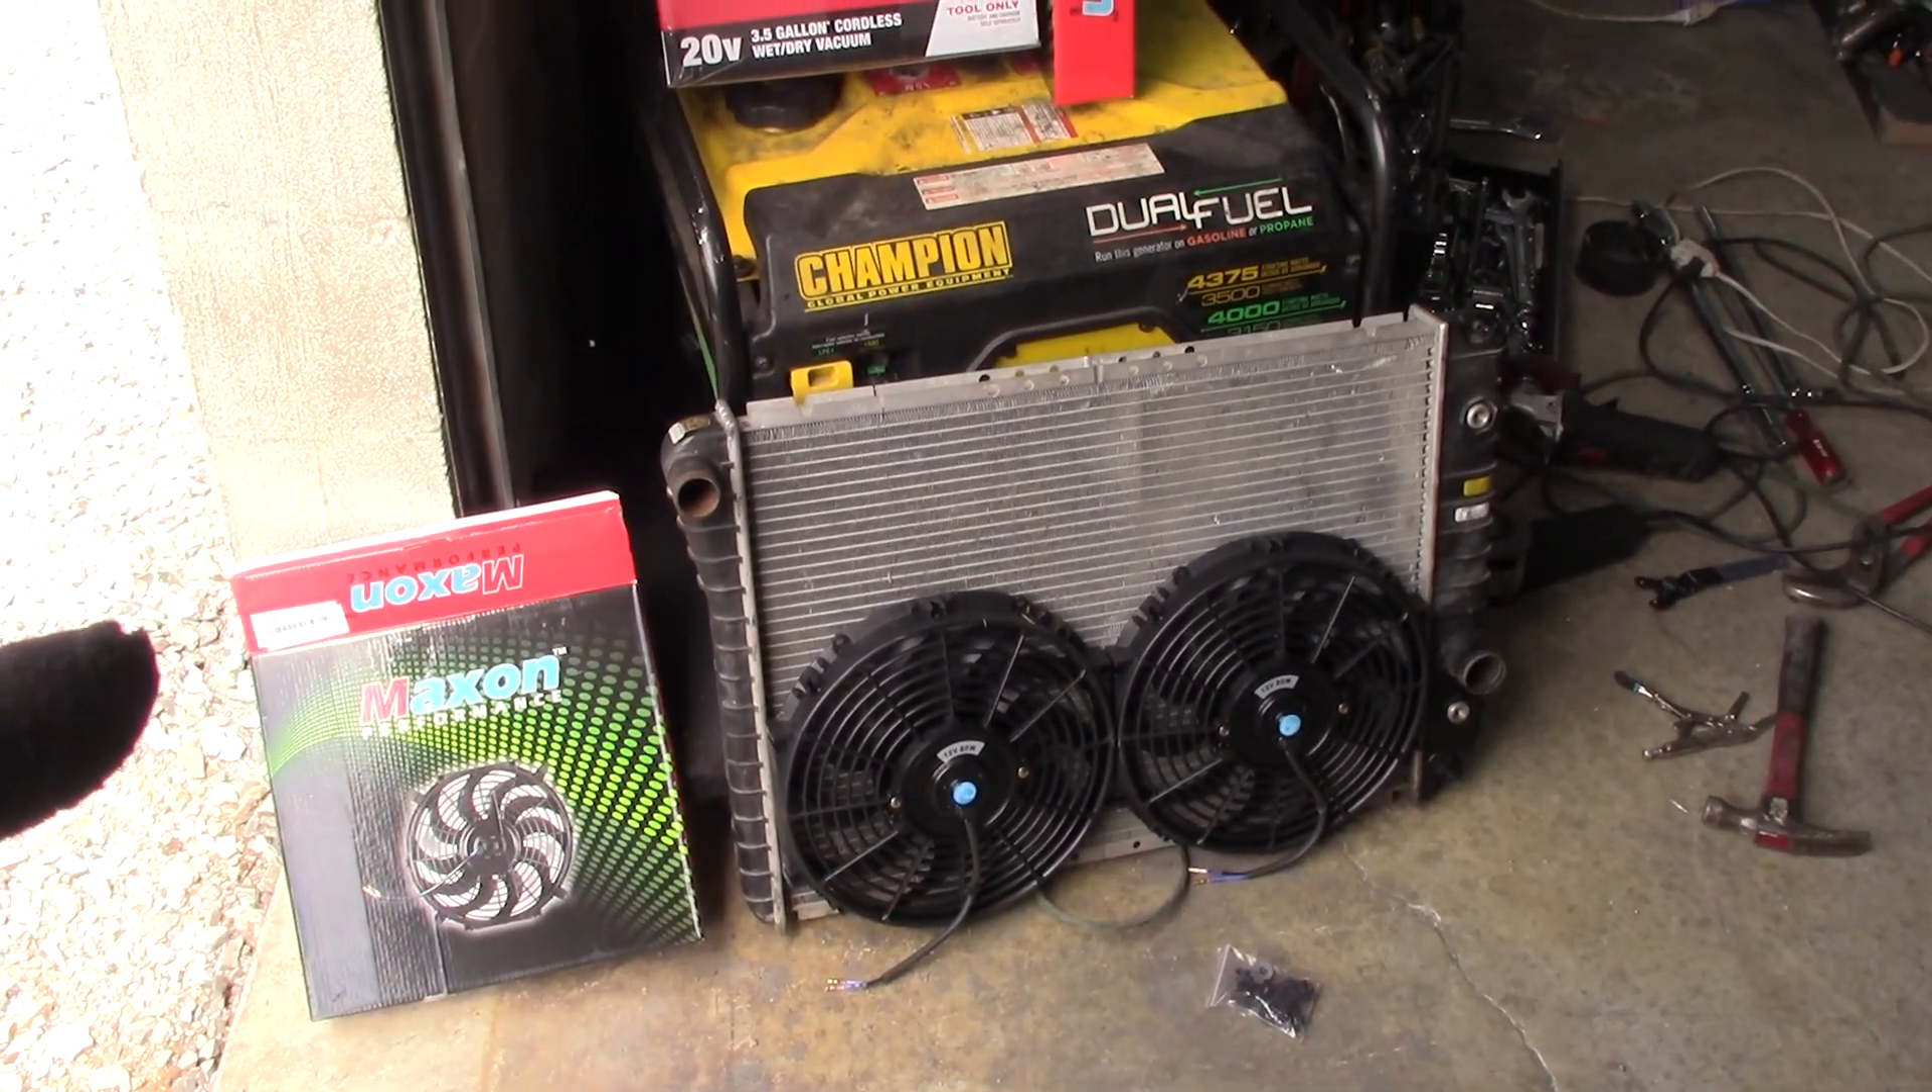And as you can see the two 12 inch fans side by side are a perfect fit on this radiator.